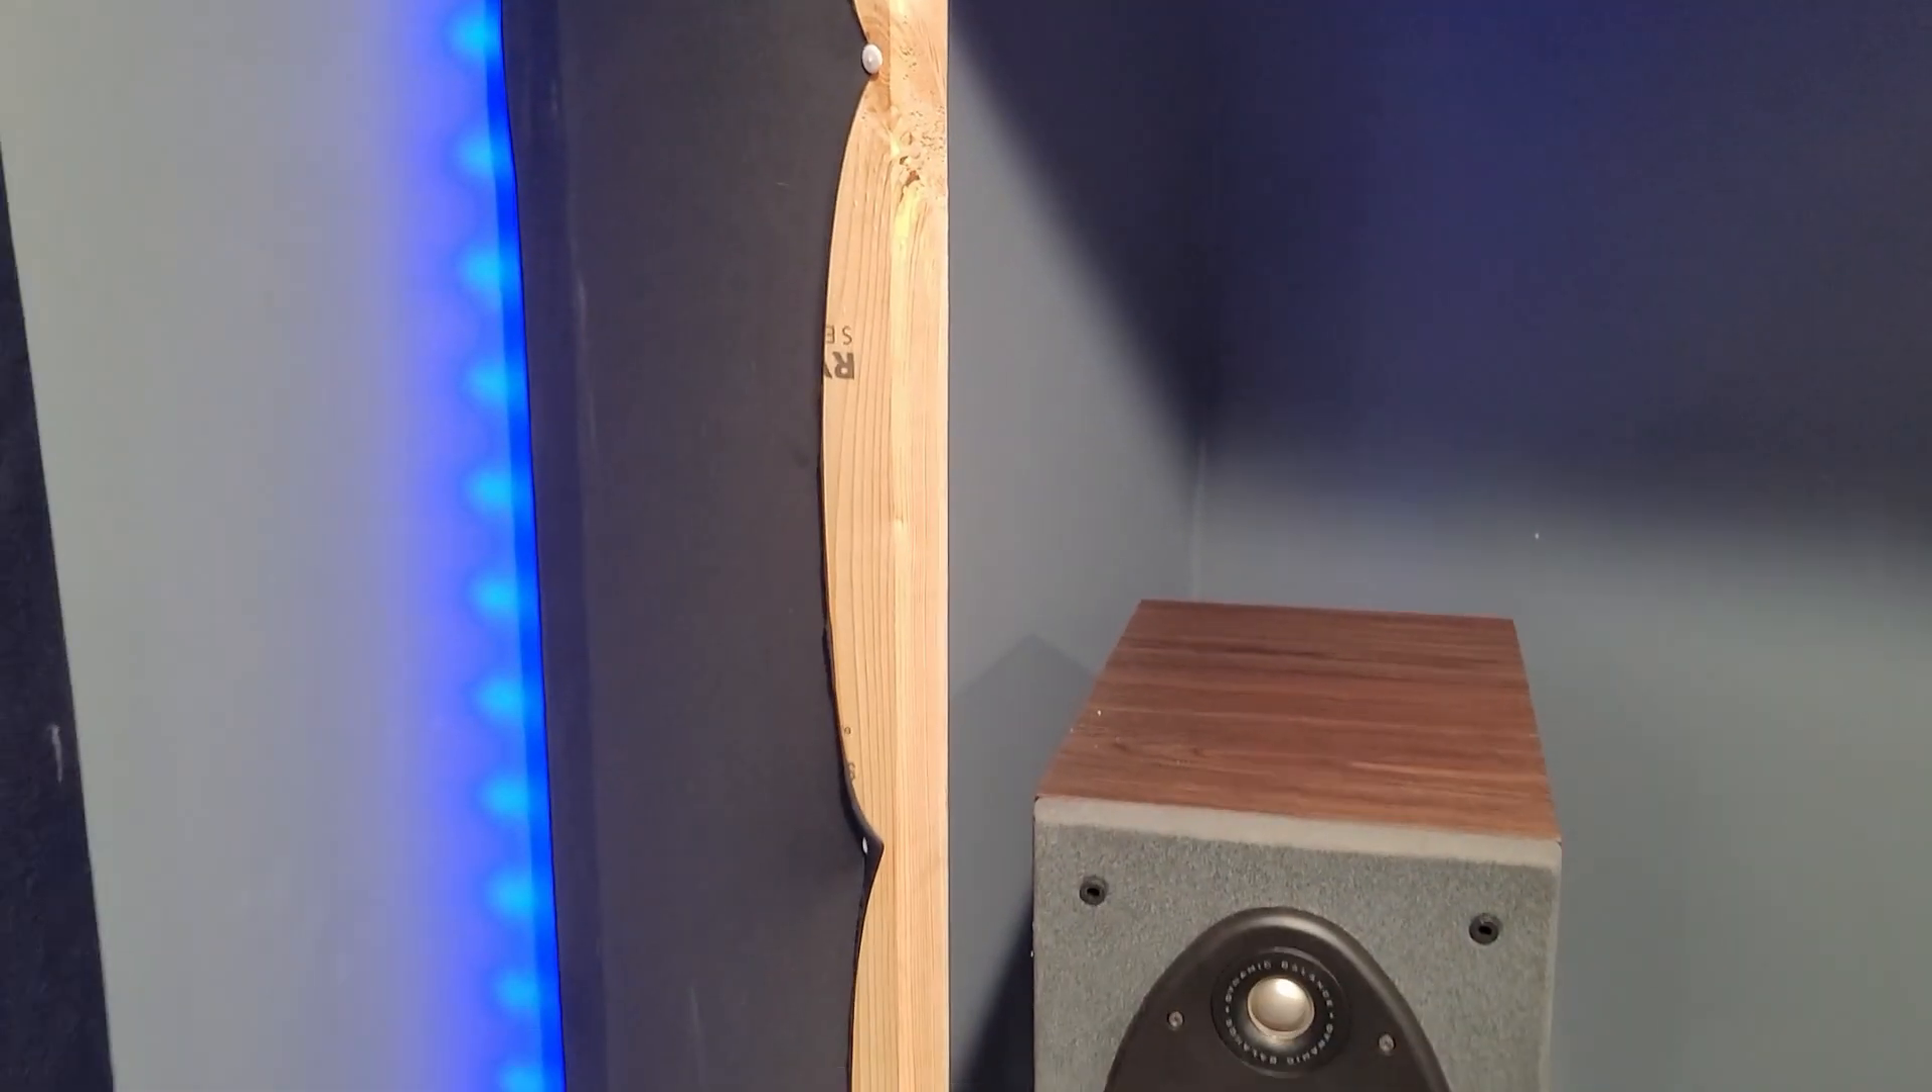The thumbtacks caused it to curve like that so I did not have enough material to wrap it all the way around the back.